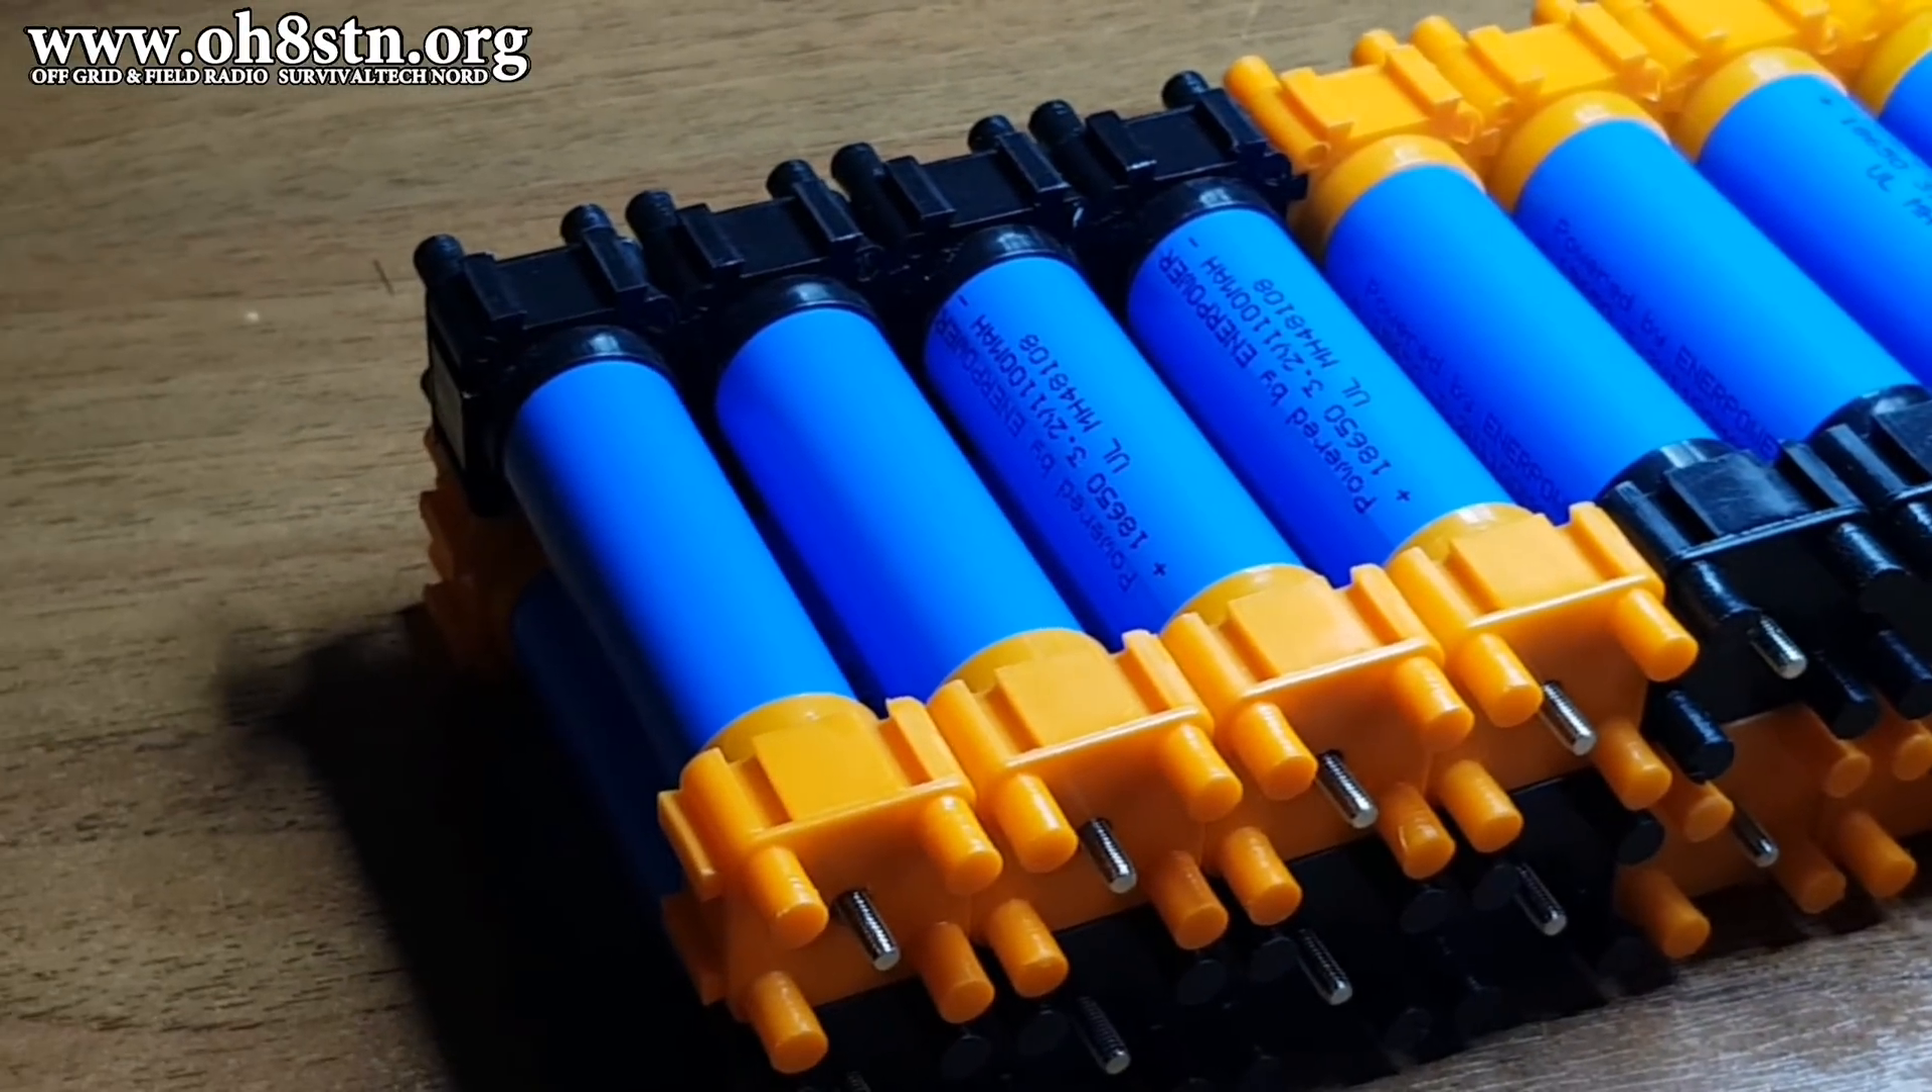This is what our 4 .4 amp hour pack is going to look like before the bus bars are on but with the end caps put together.